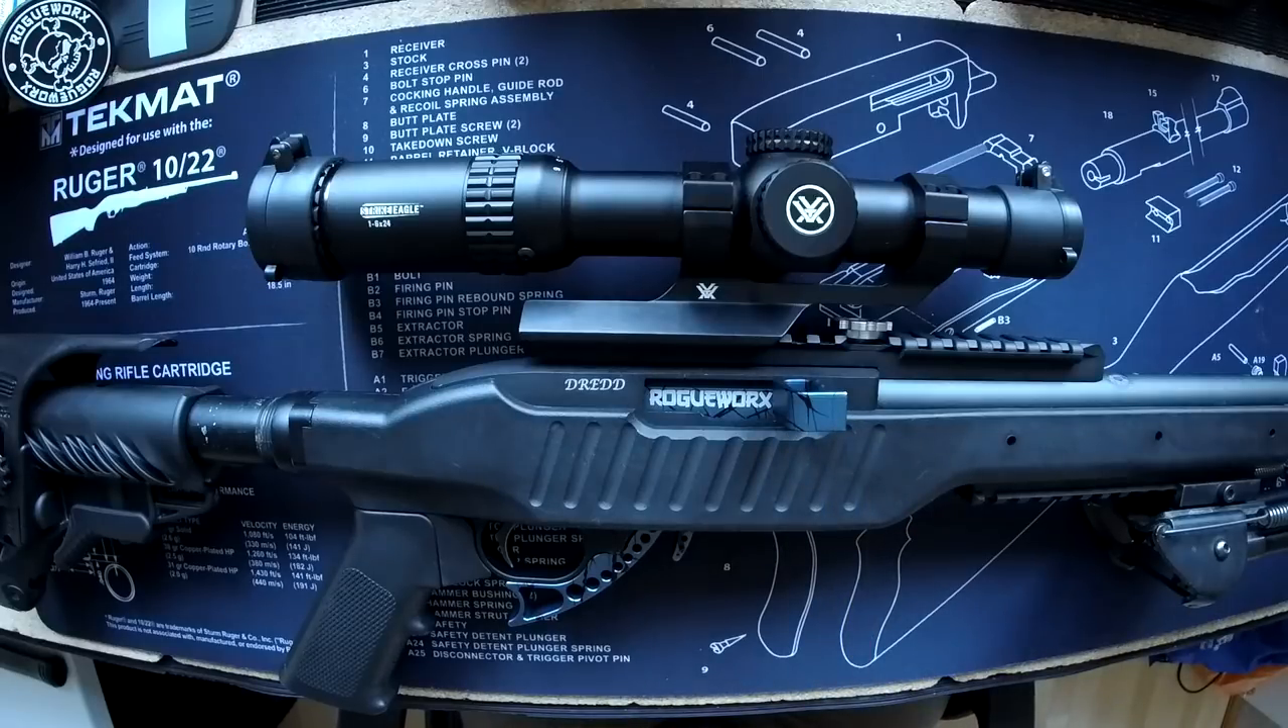Okay so this gun is back together.